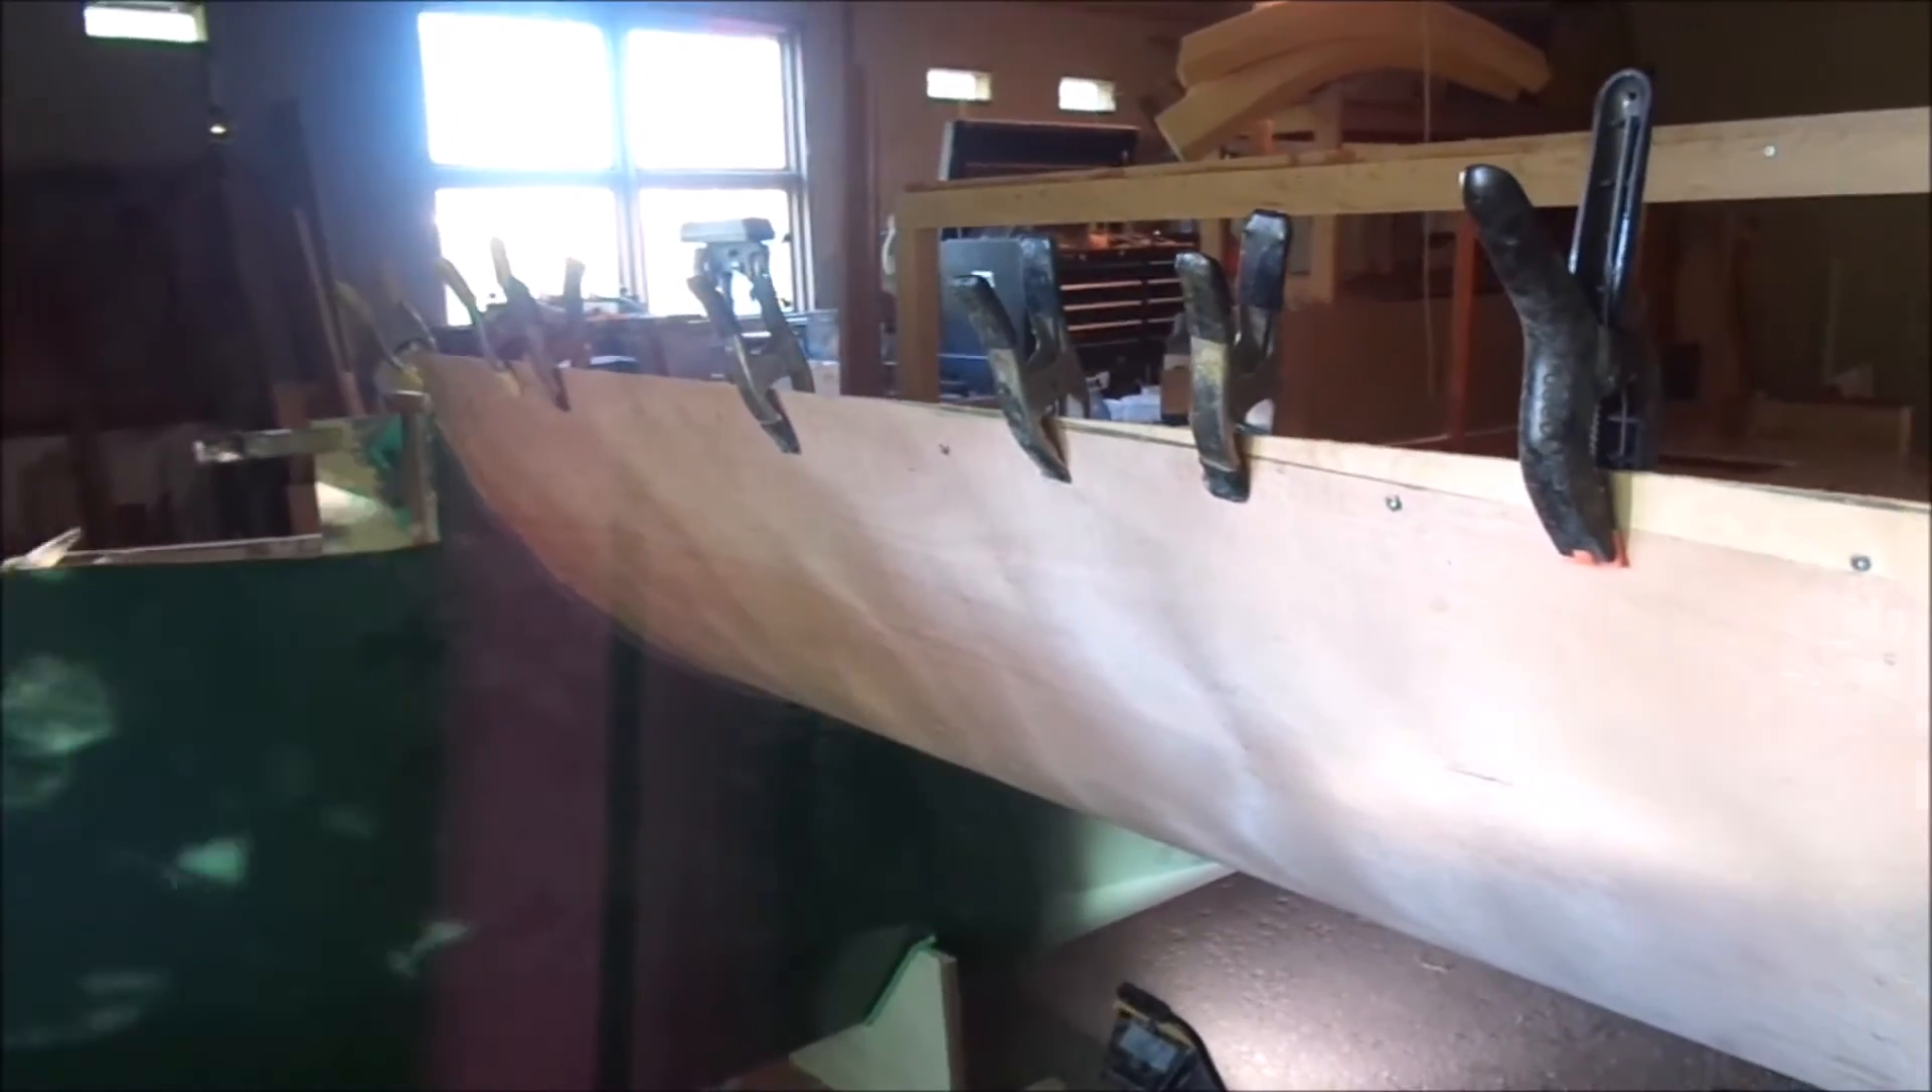So I have the first doorskin, I'm using doorskin material. I have that mounted on the bow and it seemed to have gone on quite nicely.